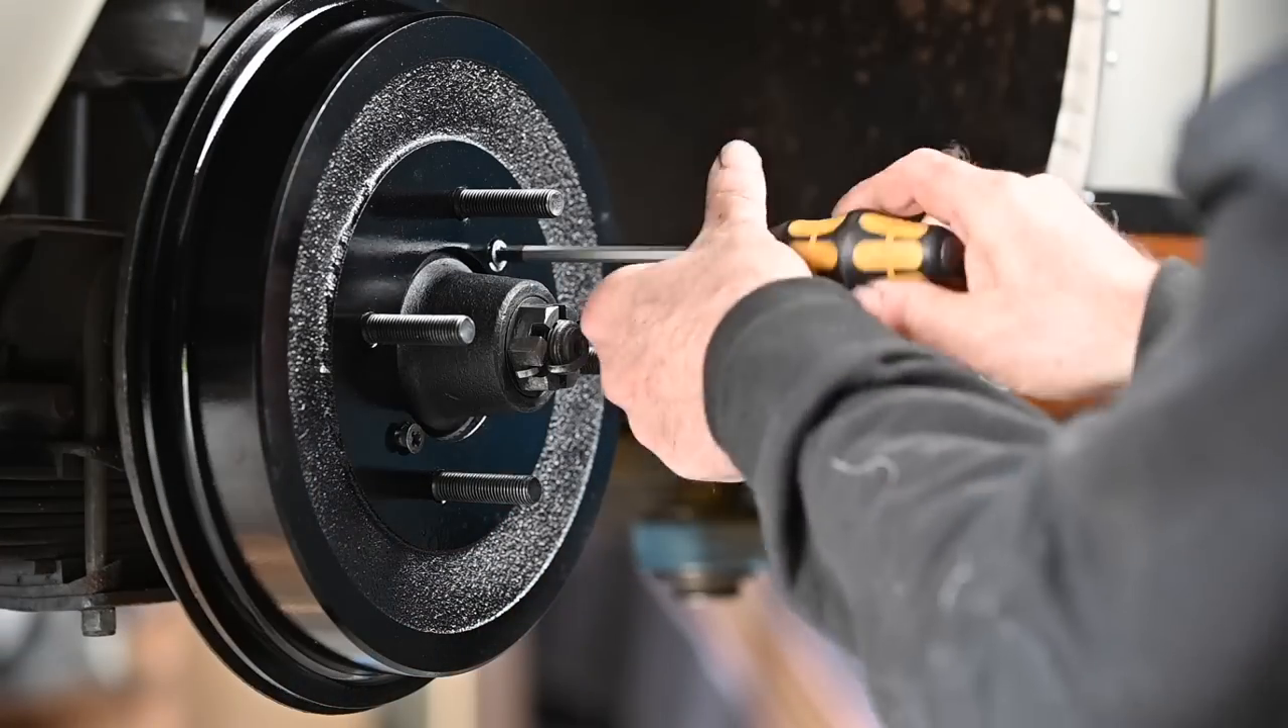It's up and the last thing that needs to go up is the wheel spacer.